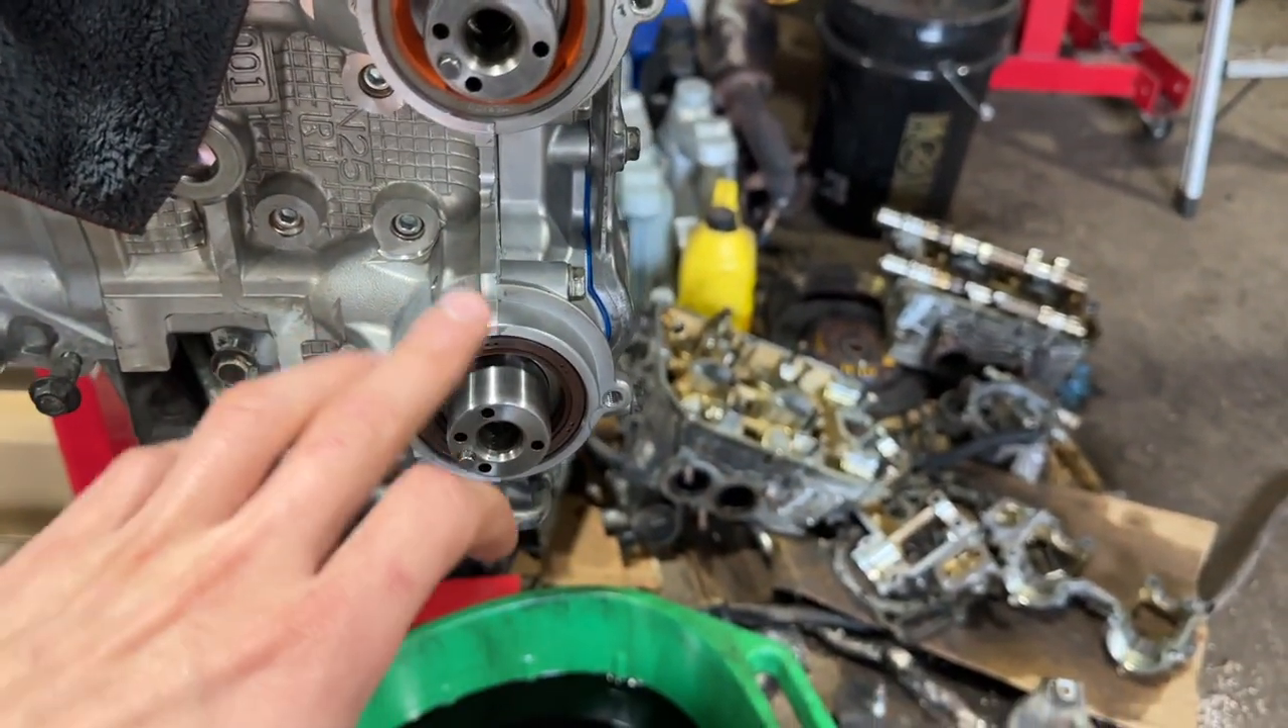We finally got the seals in and we already went ahead and tapped them all in.